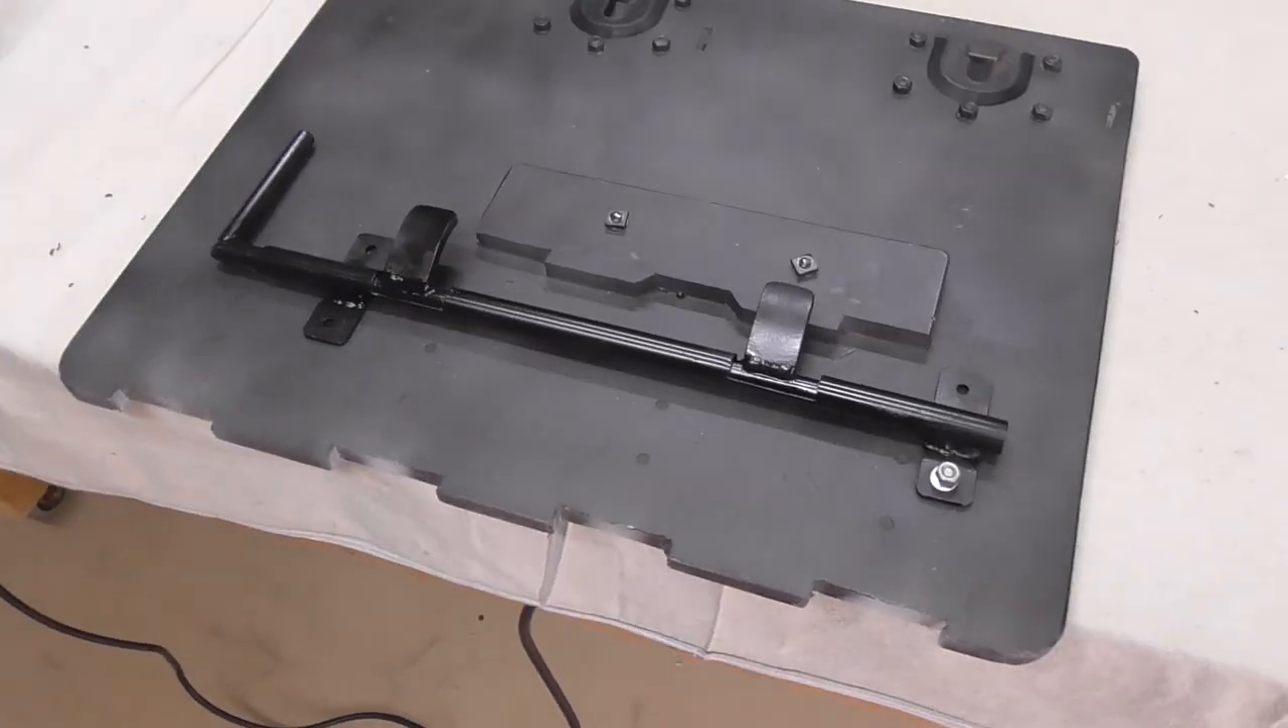I've just put one bolt in there.